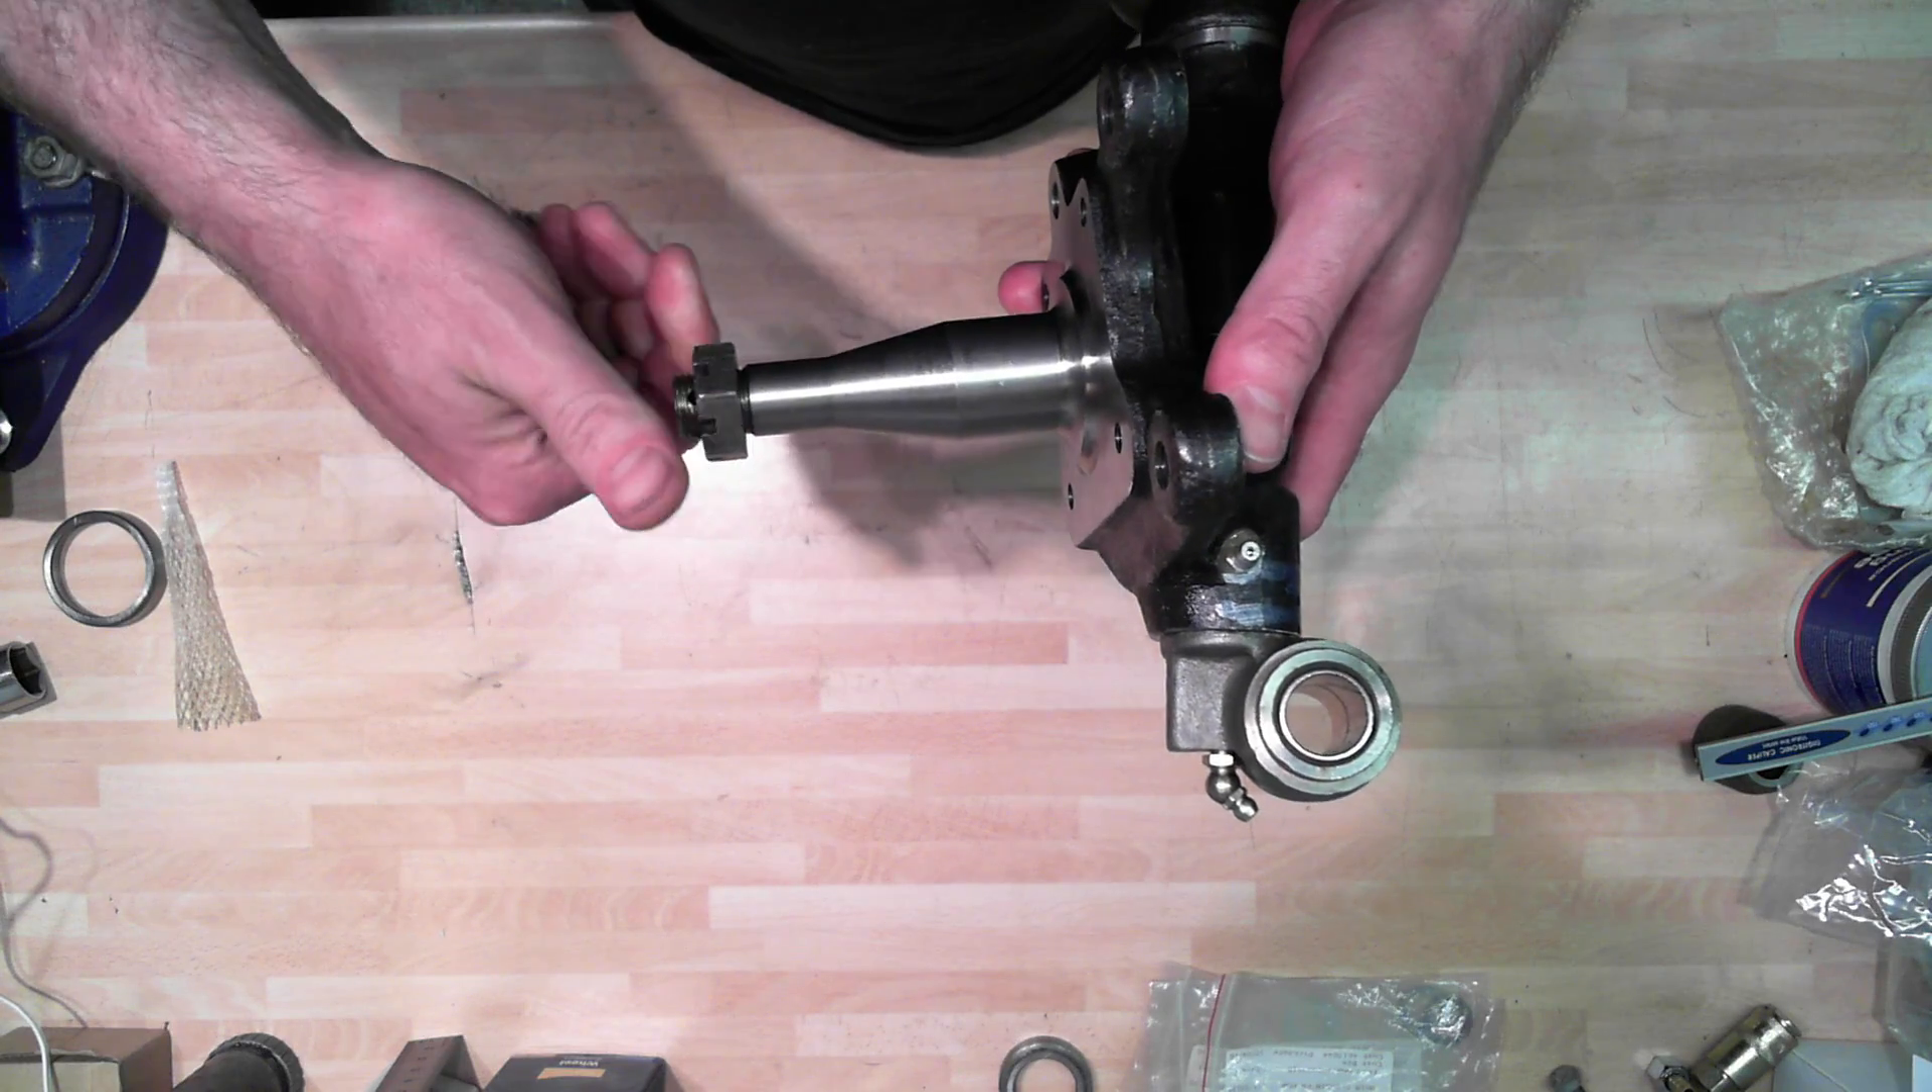I'm going to check that the castle nut goes on there, which it does.